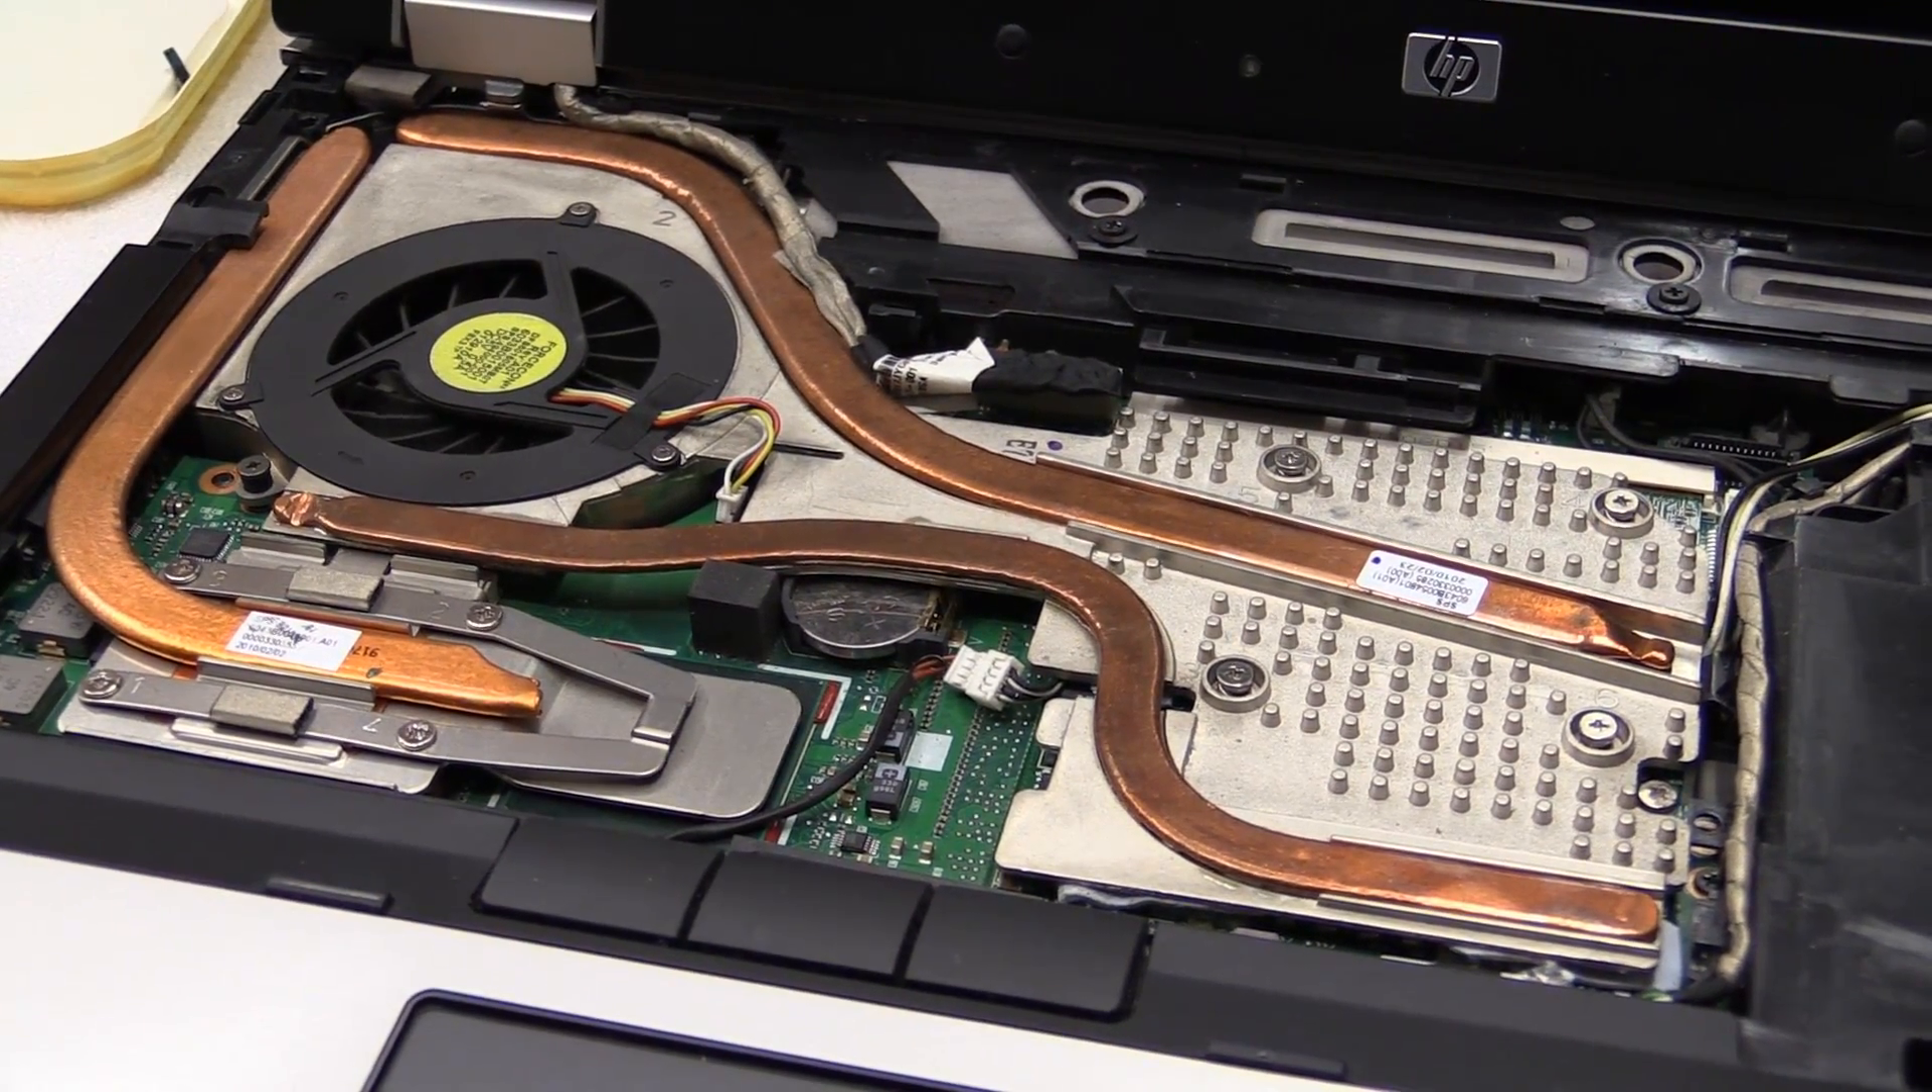And as you can see the heatsink is back together.